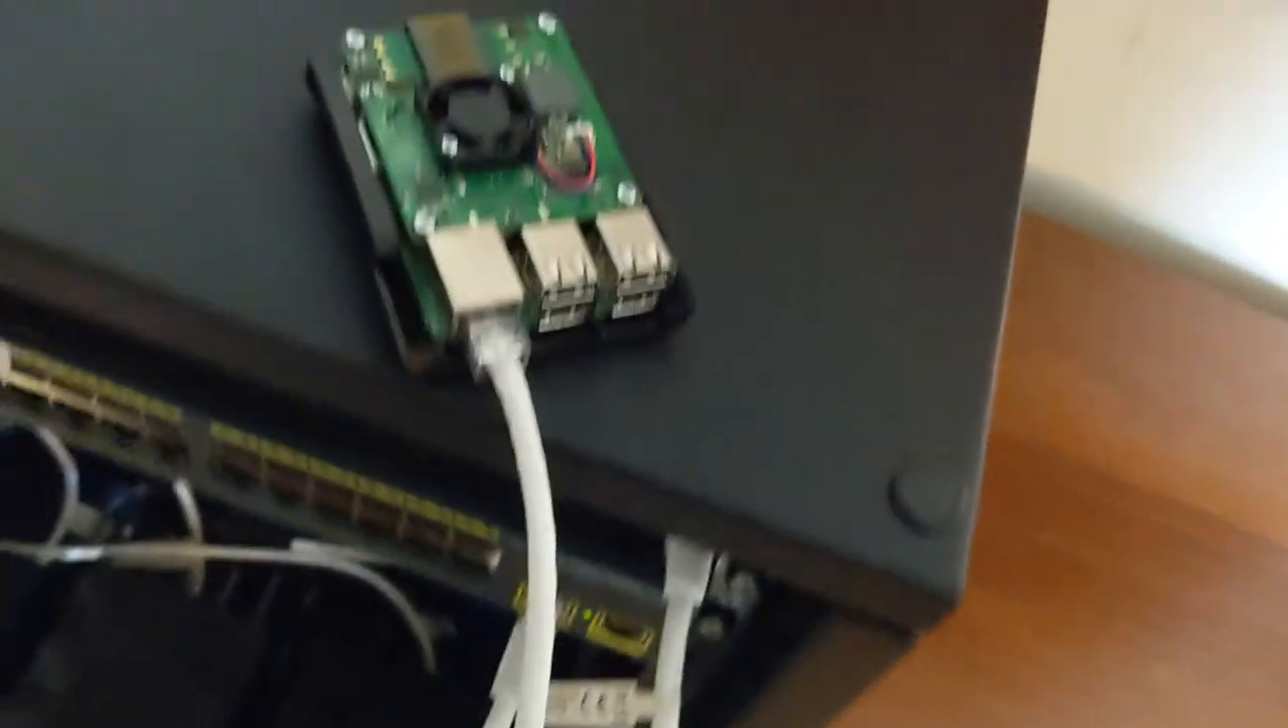There we have the cable in.